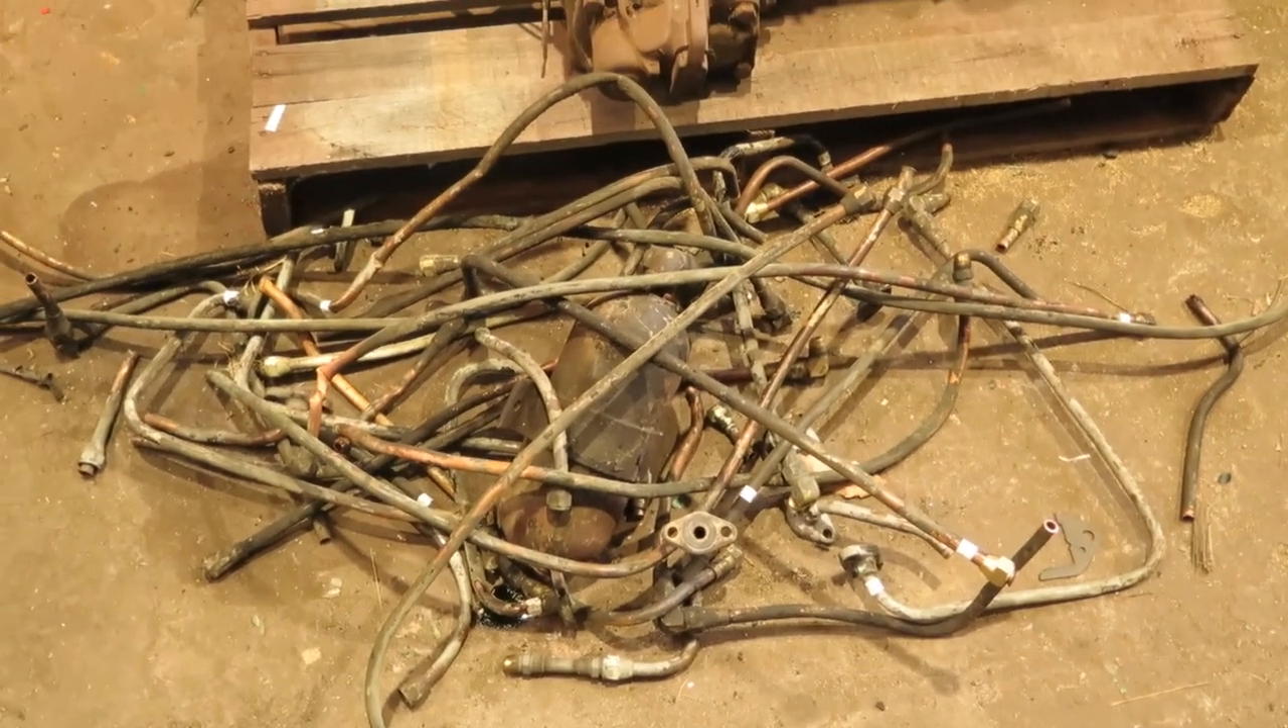And, if we pan over here, that's all the copper tubing we took off. So, an awful lot of stuff removed and out of the way.